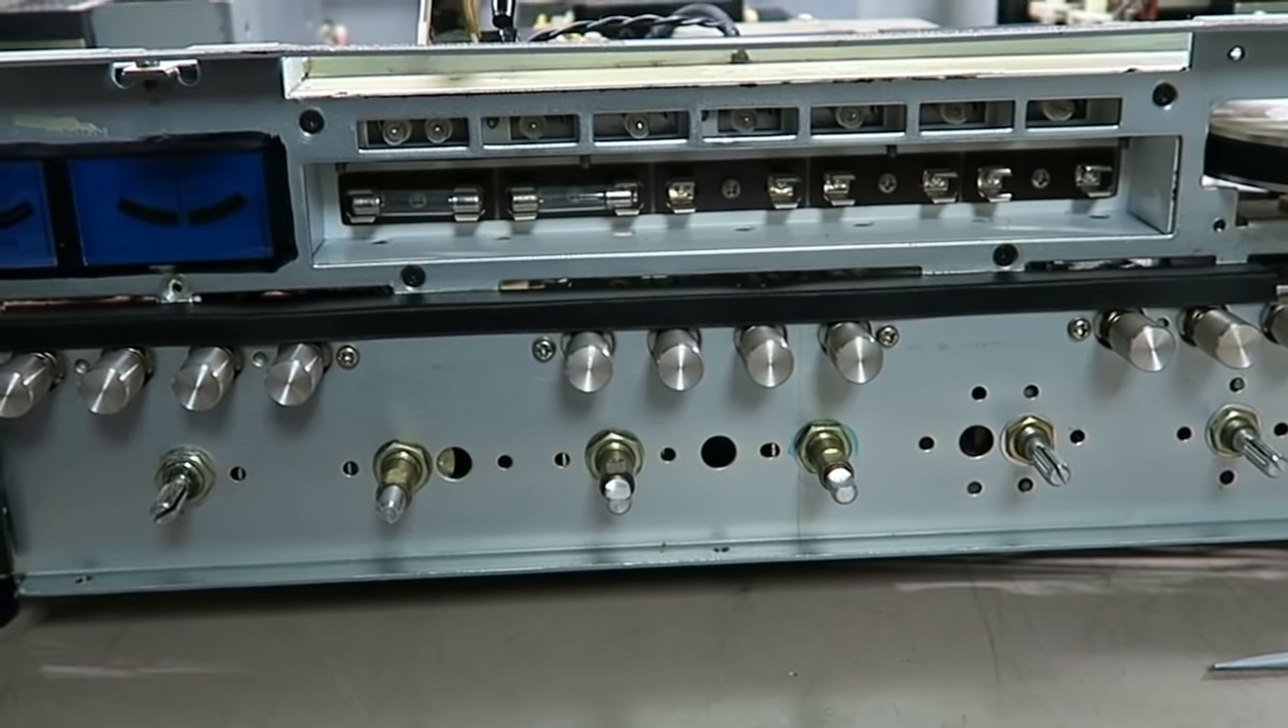Okay we've got the faceplate off now and um it was kind of a tricky little uh deal to do and it was also i found something interesting on it.